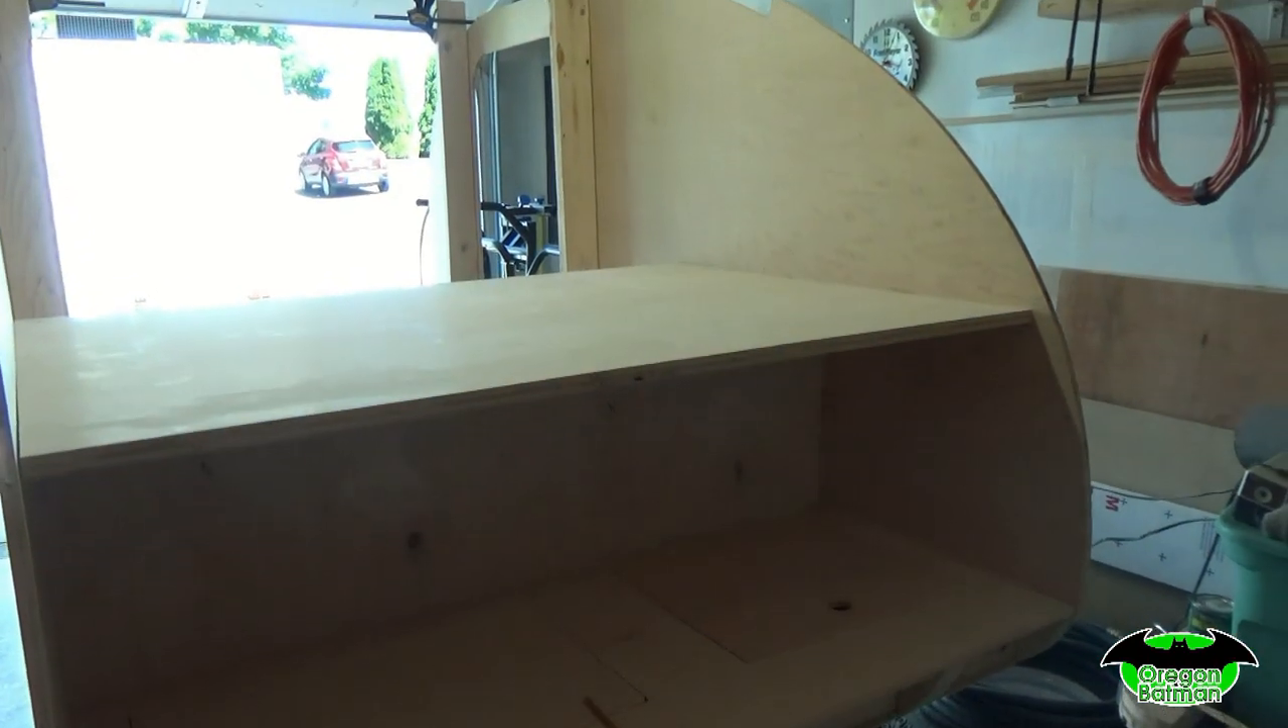So, you should have your bulkhead in place. You should have your countertop cut and setting there.